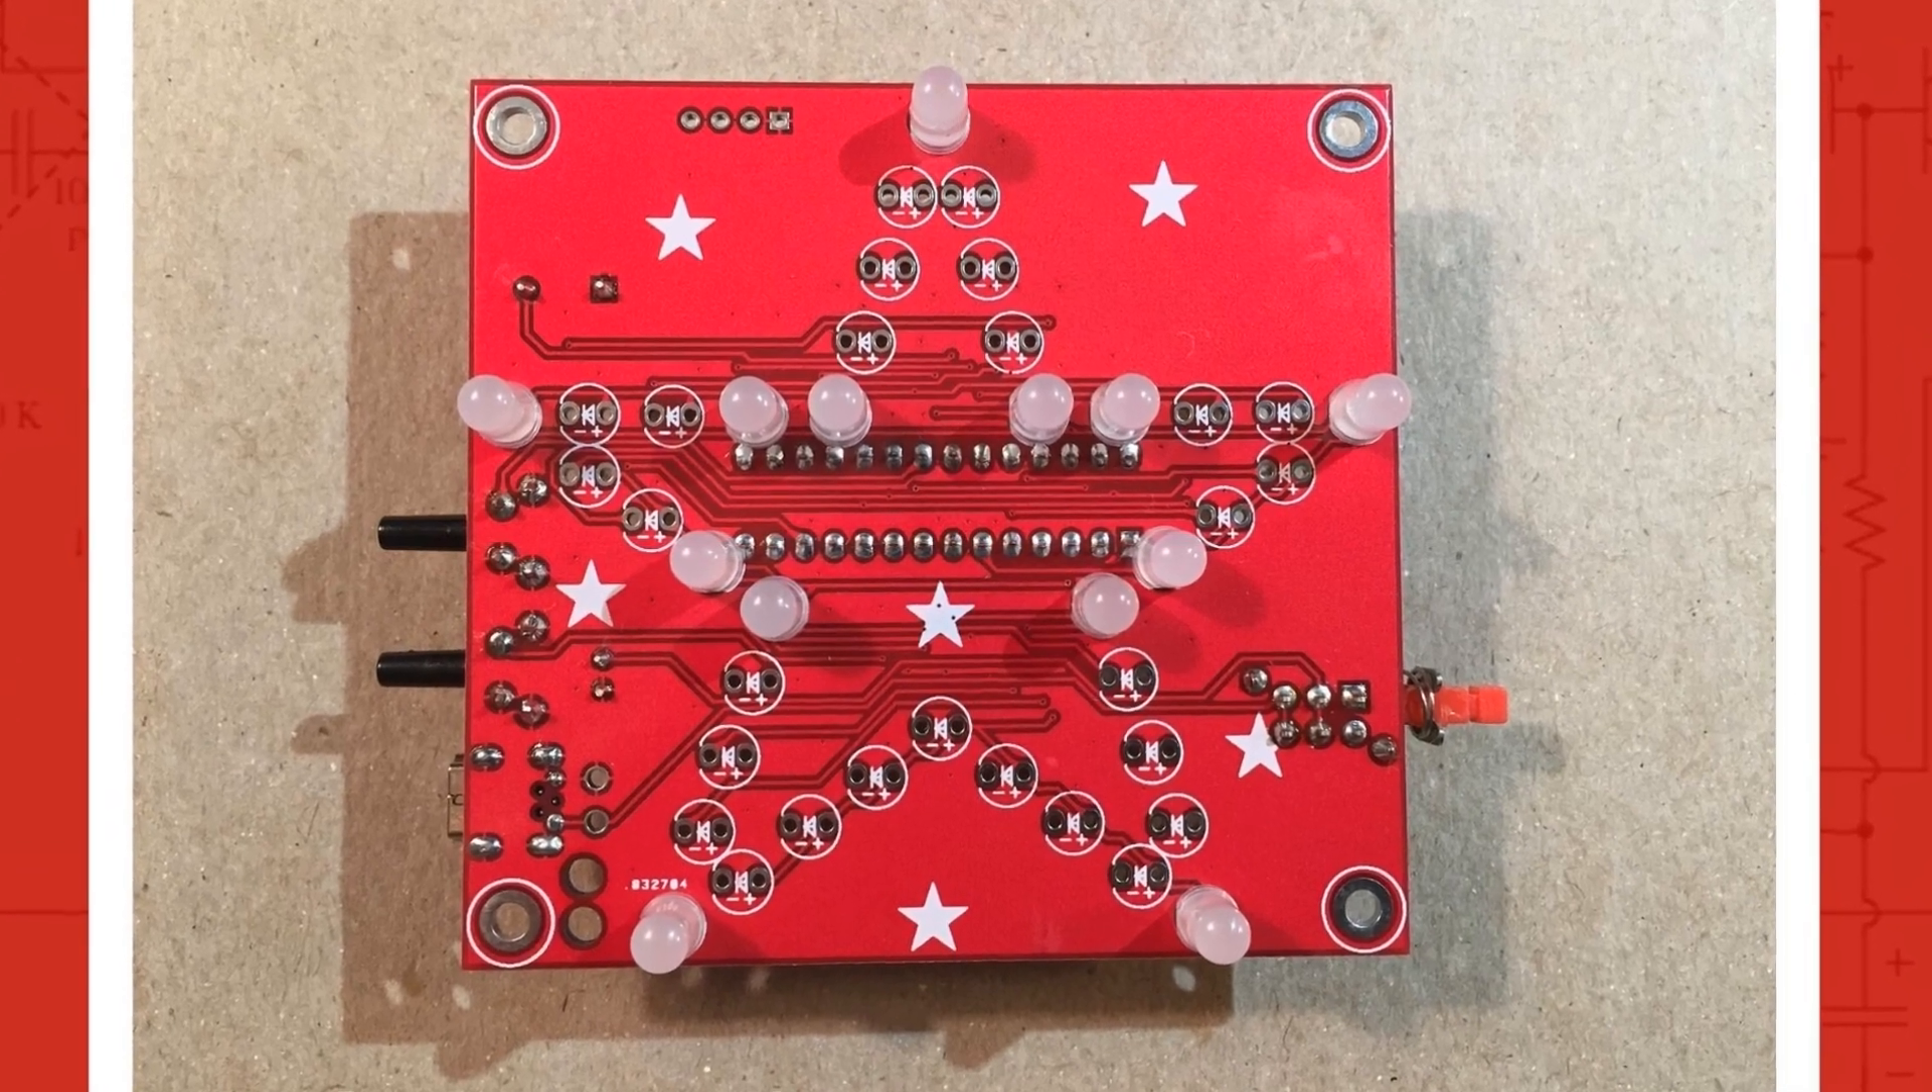In this next picture, I started populating the 40 LEDs.